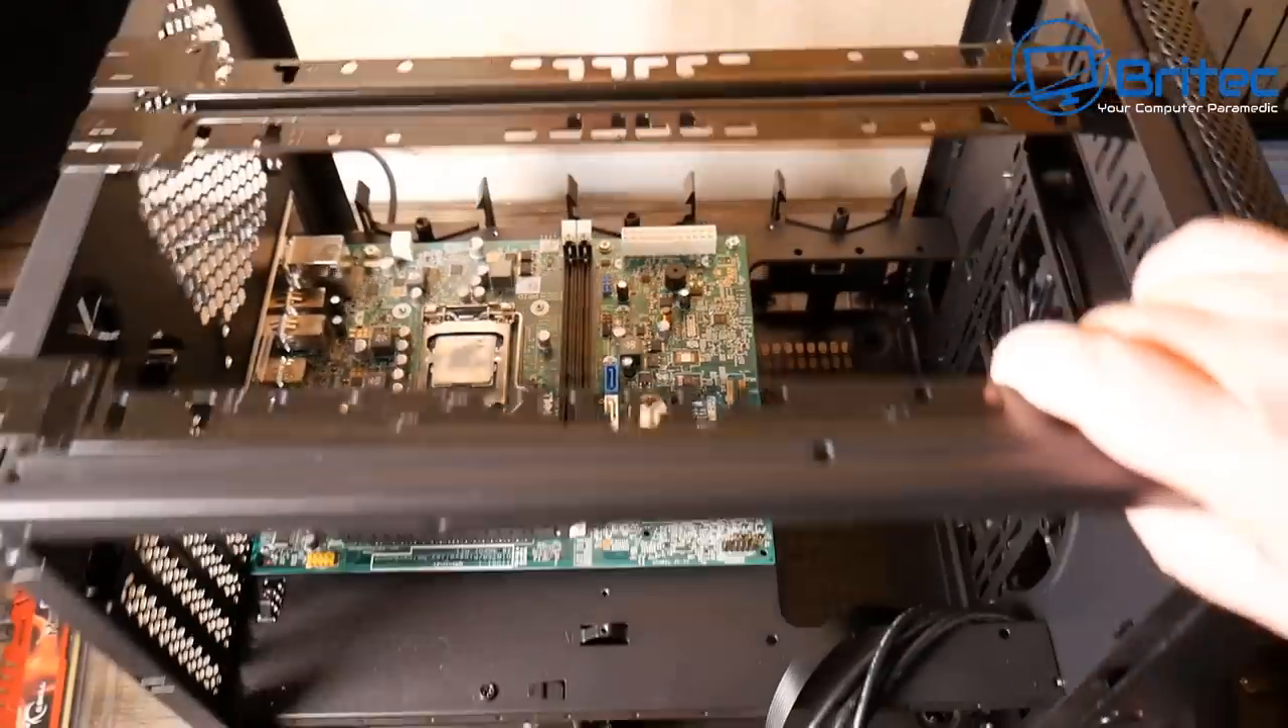So they've got the motherboard in now and we can take a look at how it looks.